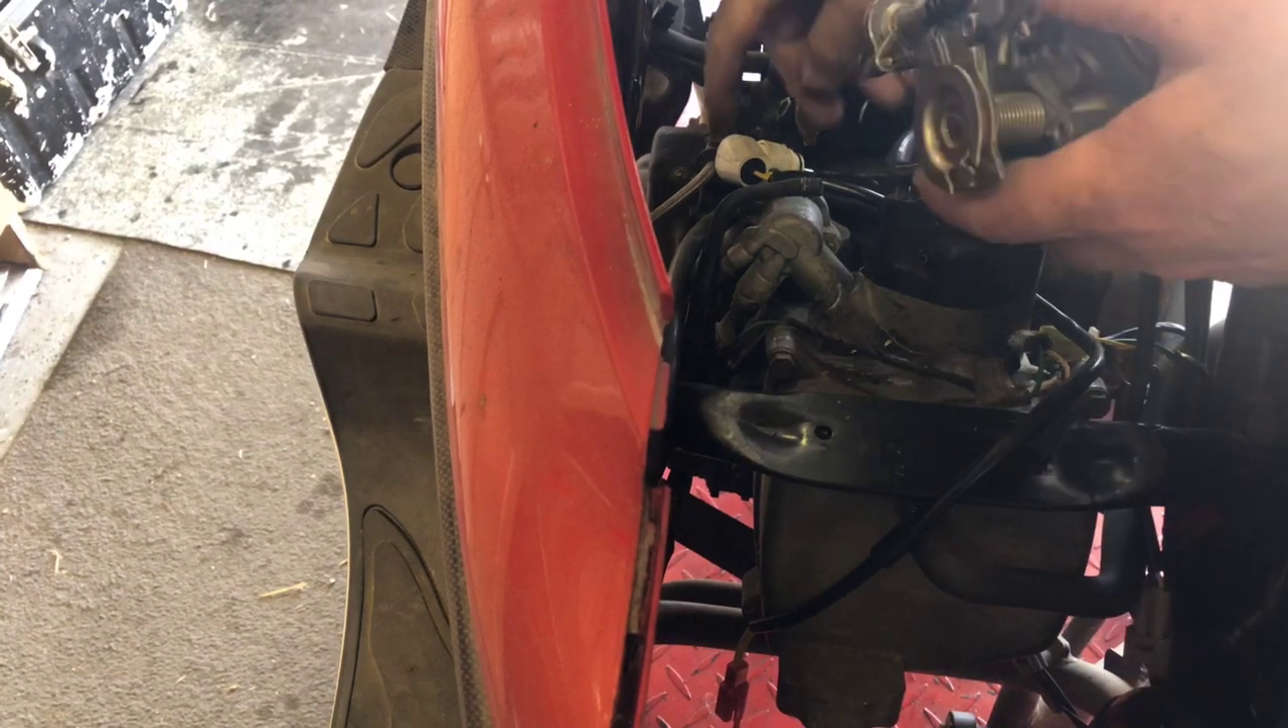I got the carburetor mostly out already here.